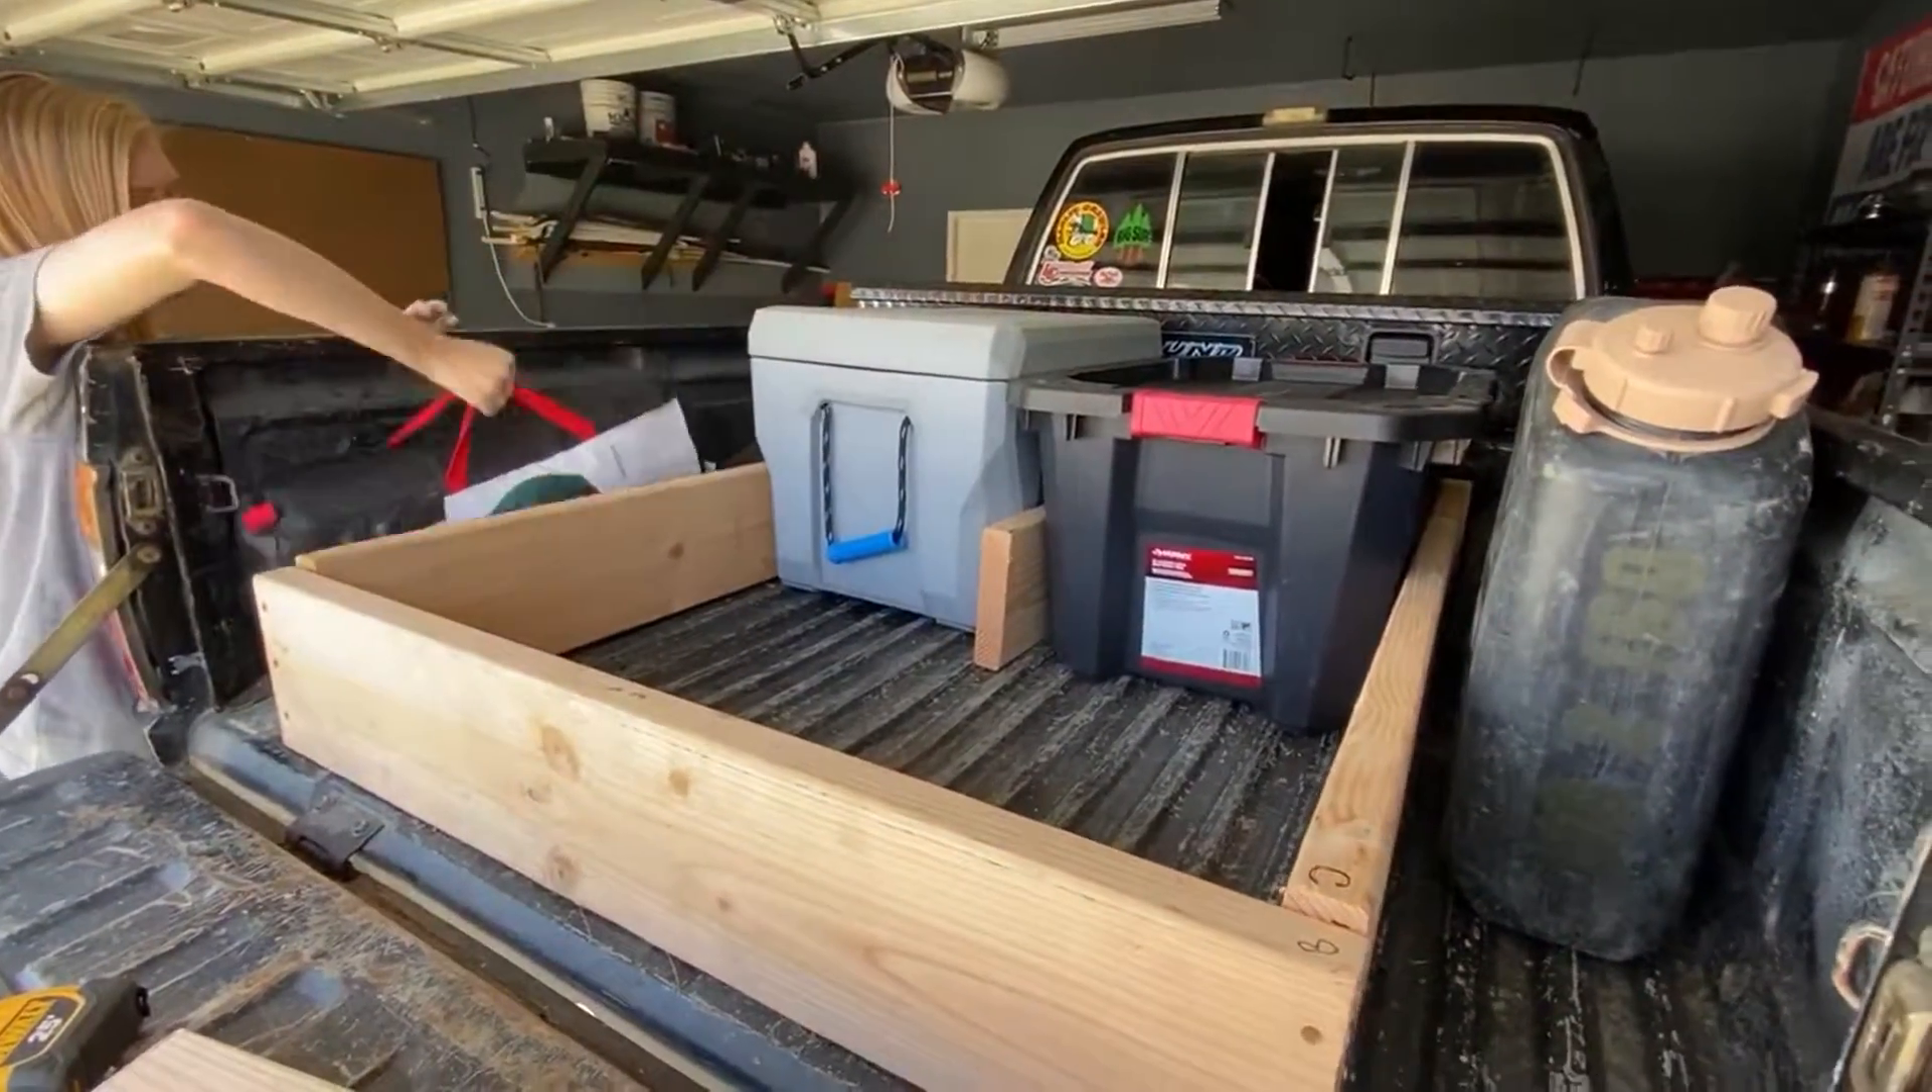We need to create dividers within the box, but it's definitely starting to come together.